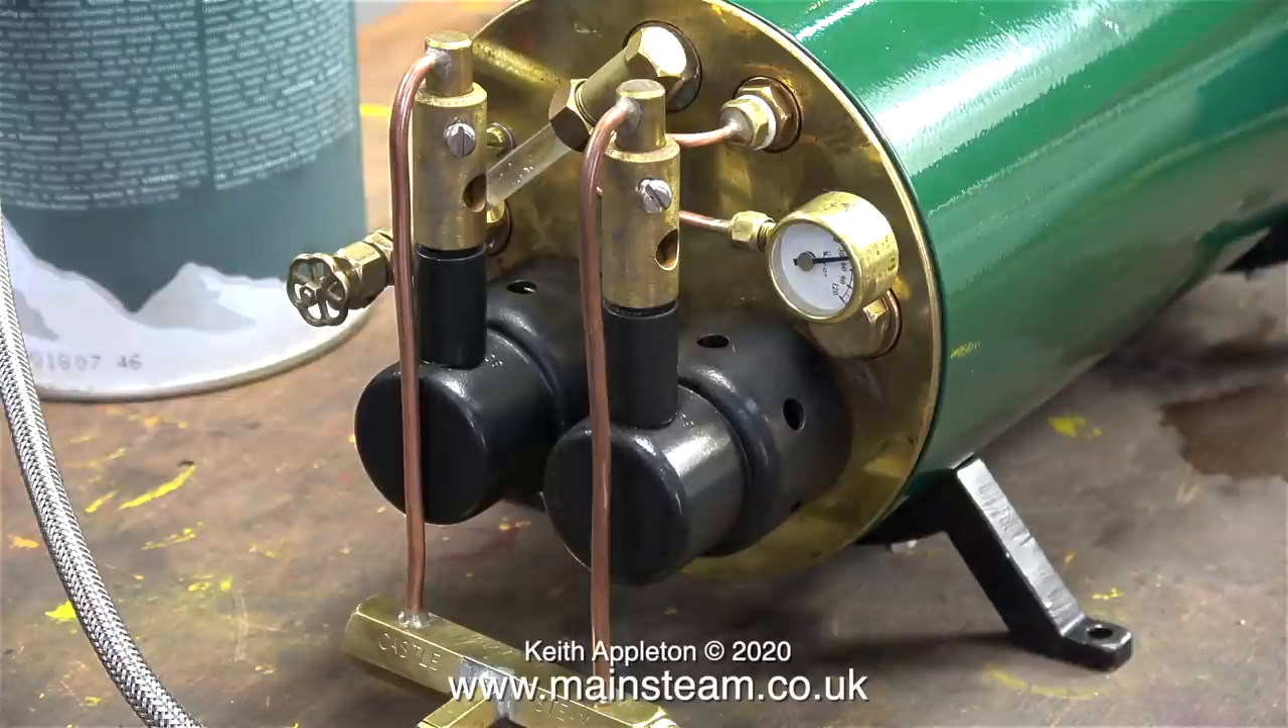I refitted the twin burners into the flues and continued the test and as you can see there is now some pressure showing on the pressure gauge.